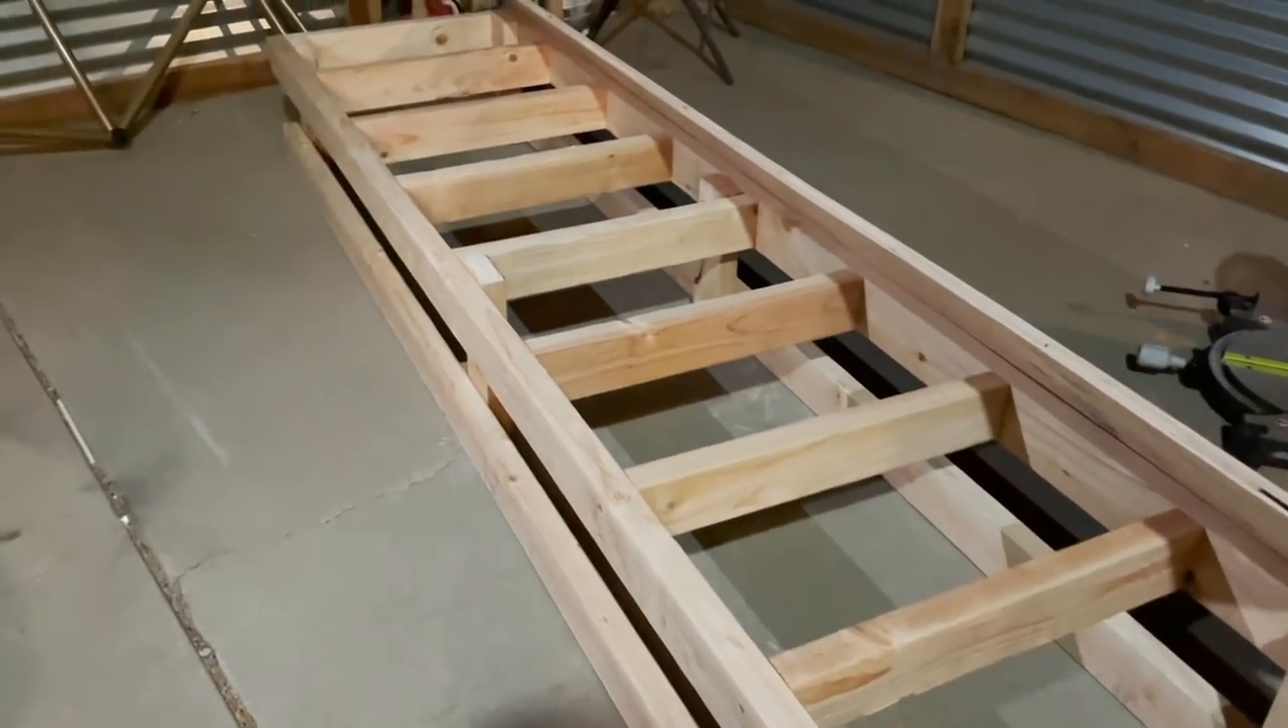I got the frame all done that was a nightmare now we just got to screw down the top piece of ply and the ply on the side.